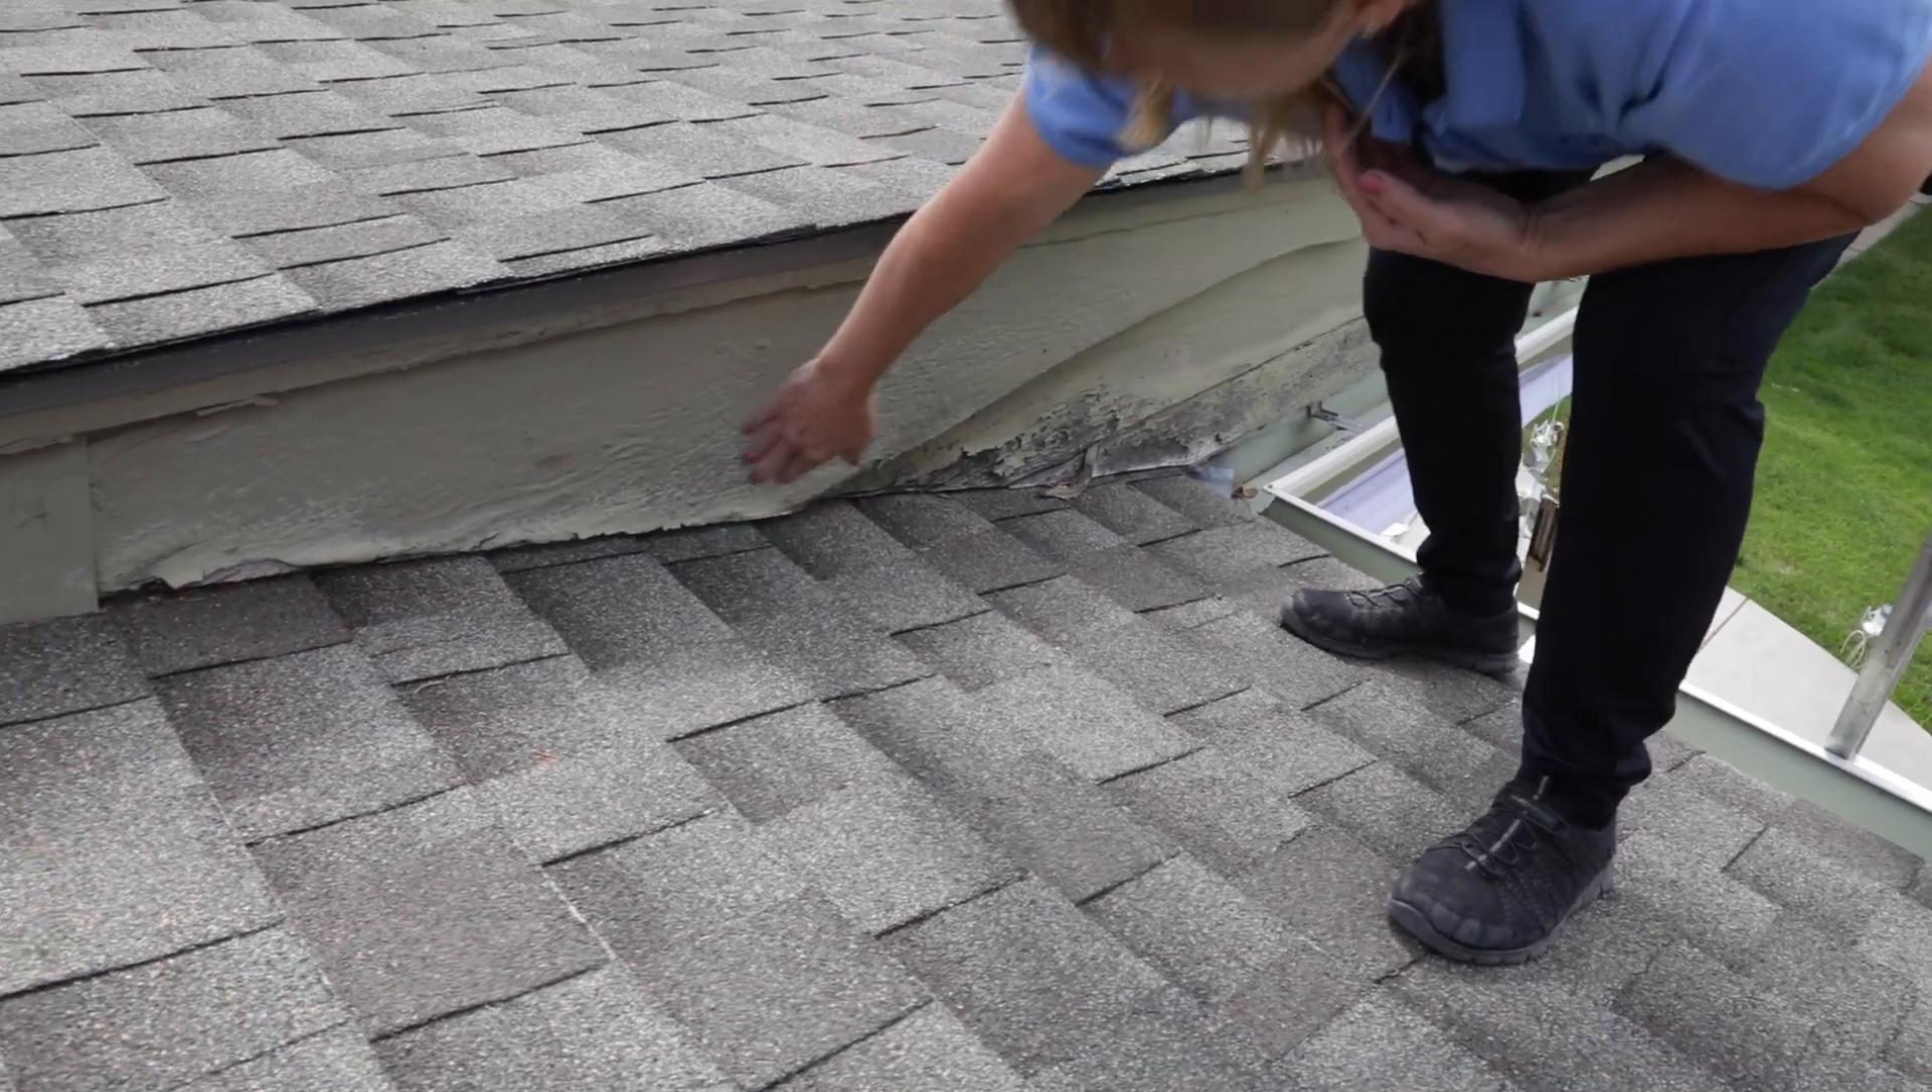There should be flashing here, and the siding is a little close to the roof, so I'll note some recommendation for some repairs on that.